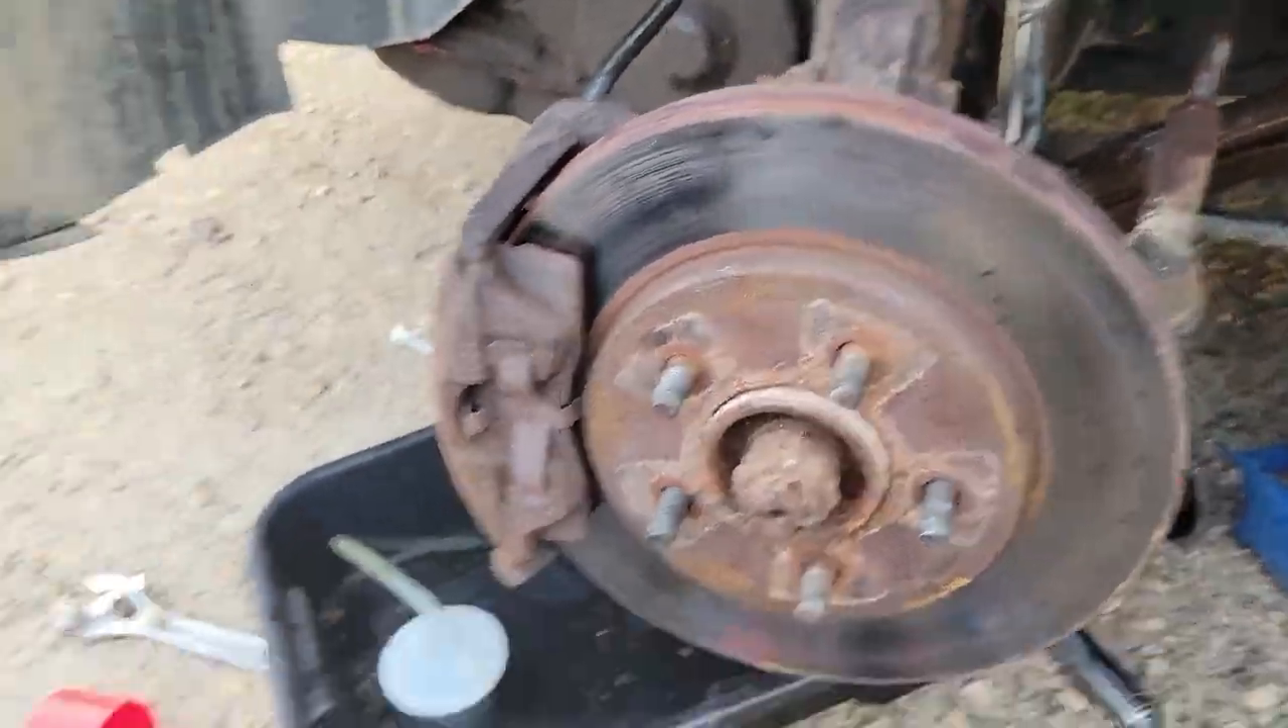We just got to get the tire back on here, get this back on the ground, clean up my mess, go over there, and do the other side.